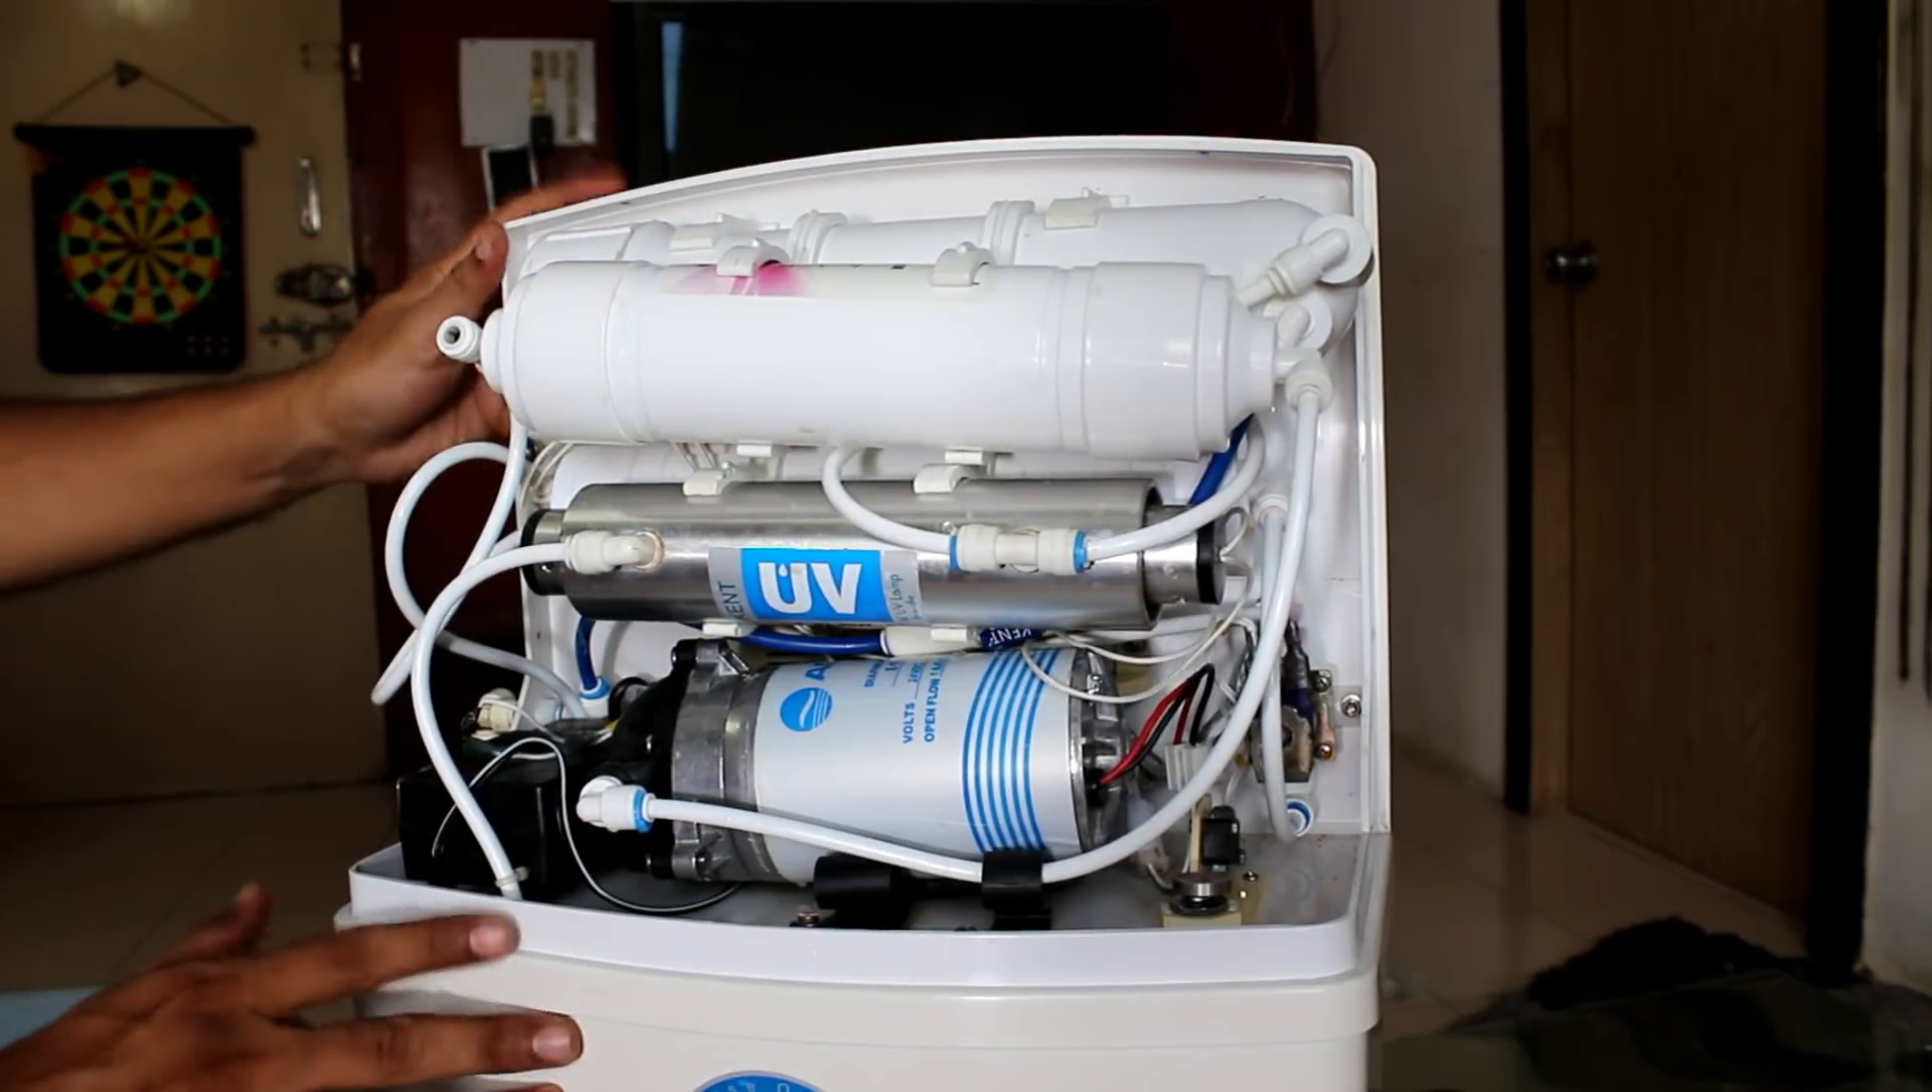यह देखिए है हमारे सारे filters fit हो चुके है।